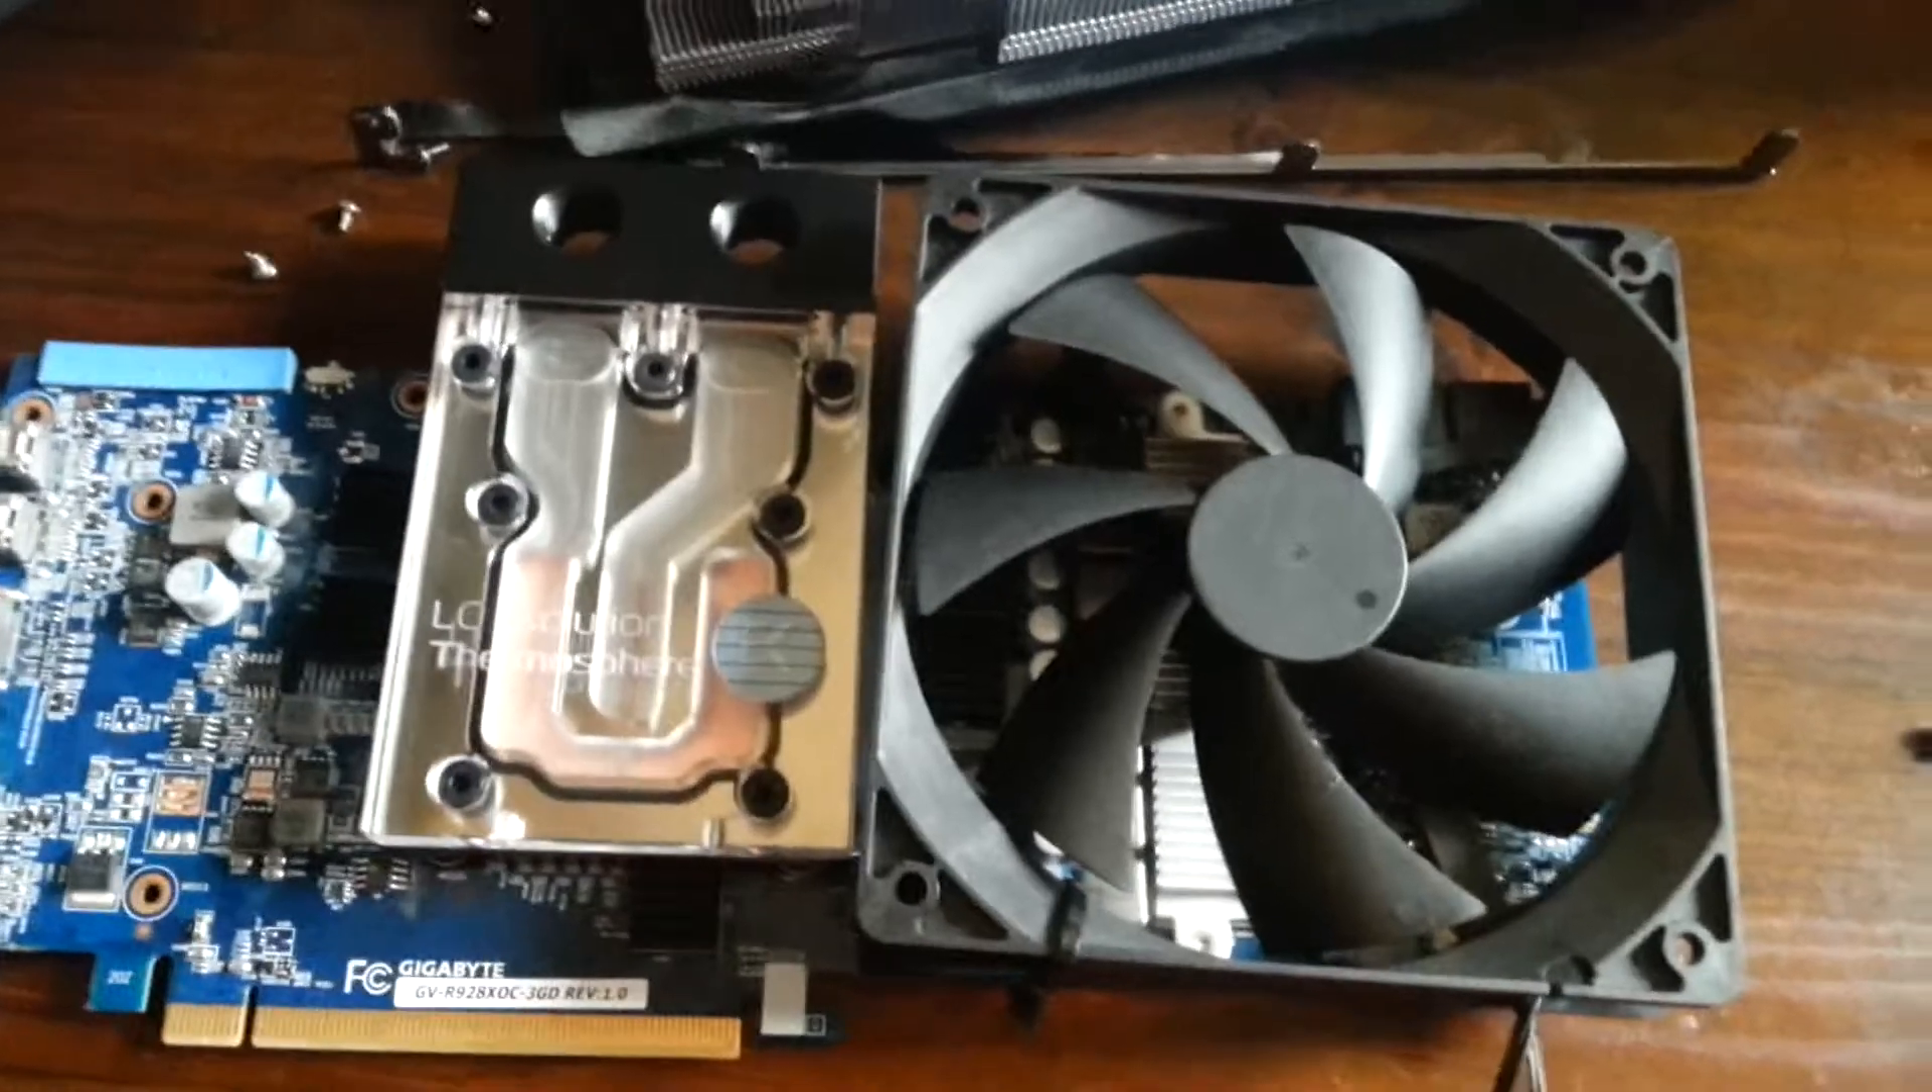I added a fan on top of the card, as you can see right there.